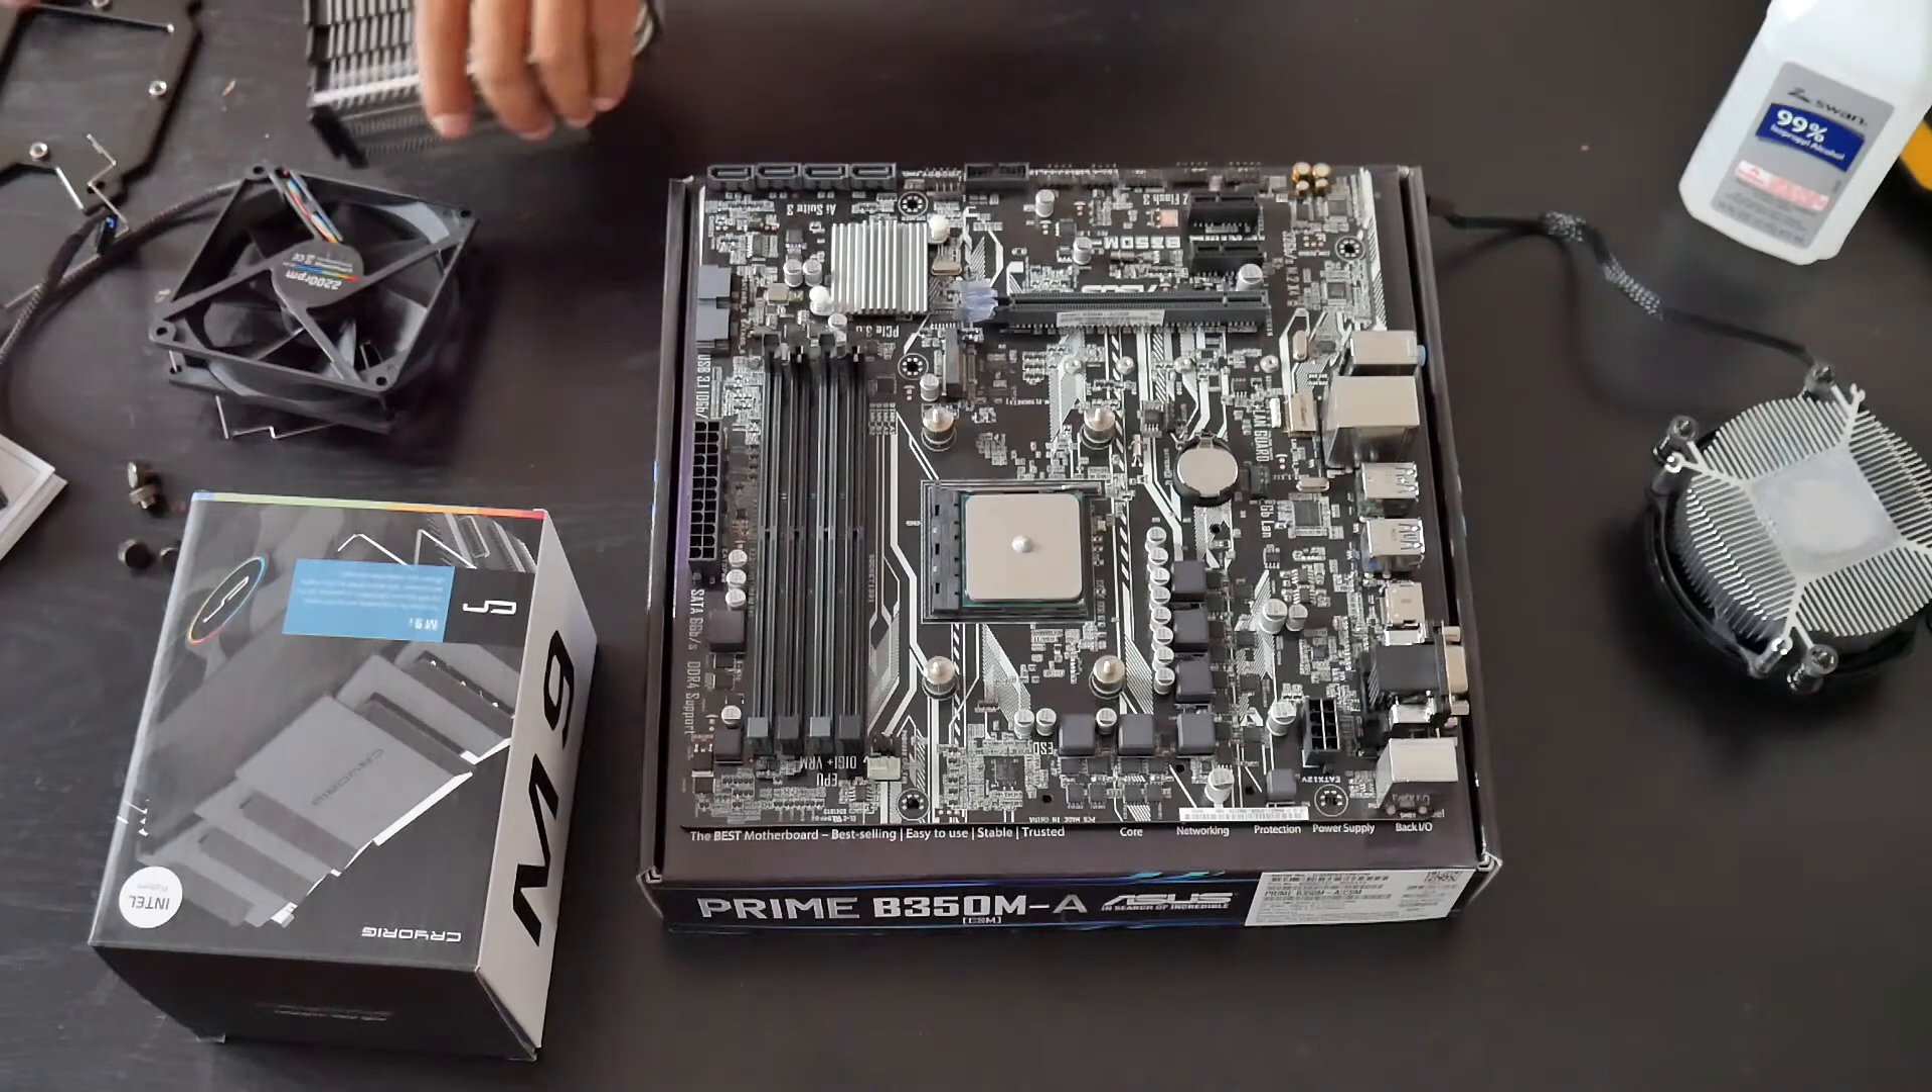So we have the fan off.